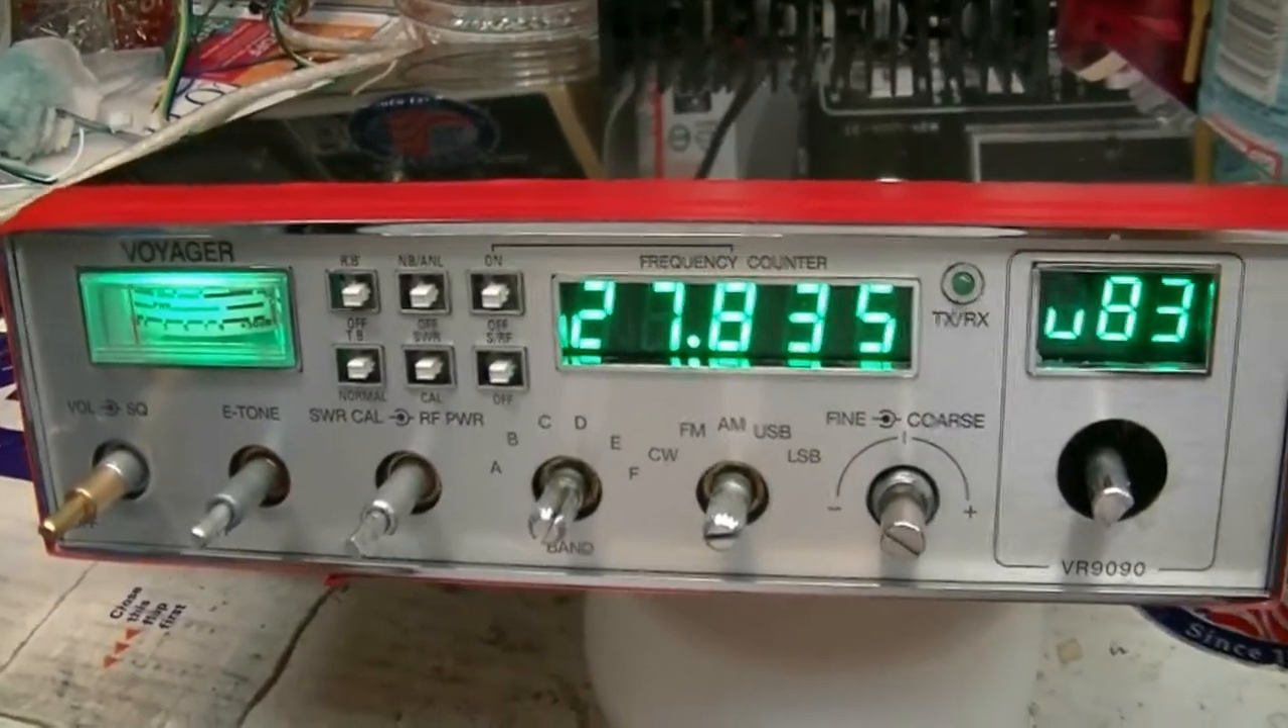I'm not going to put the knobs on because I'm waiting on the decal.